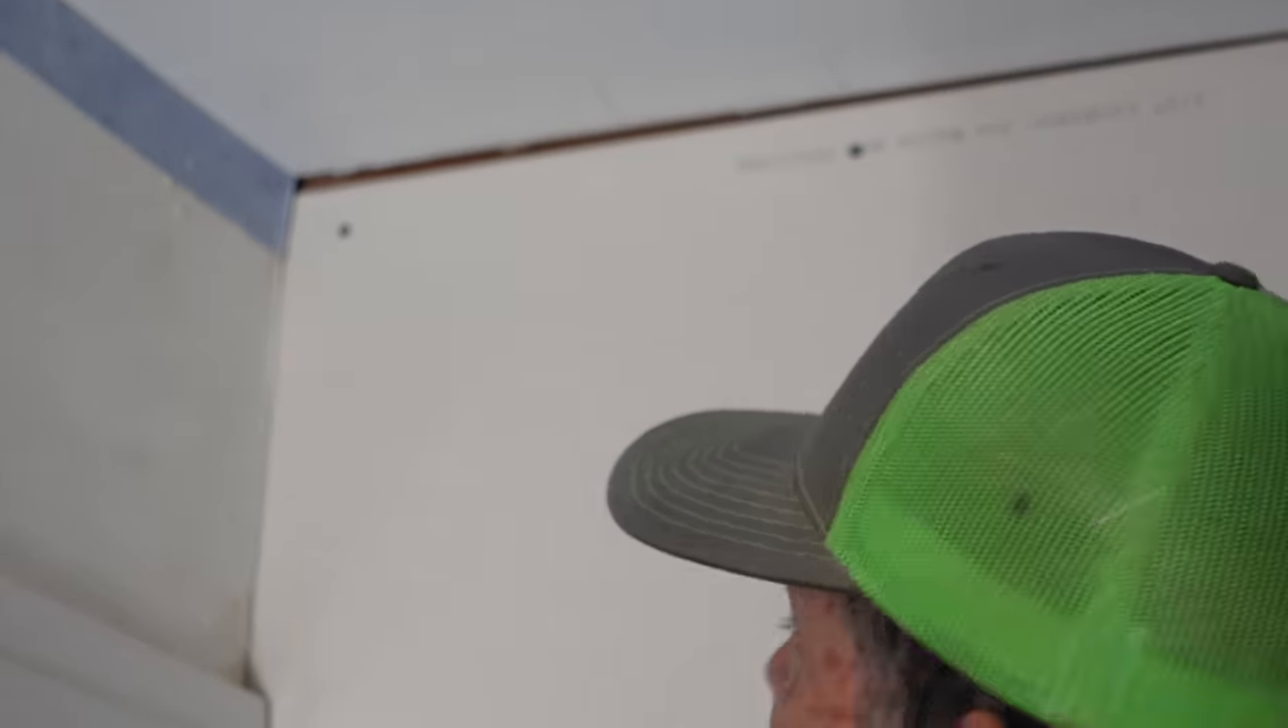So remember I said earlier about those gaps between the old sheets and the new sheets? Well, here's a perfect example. That's as tight as I could get this sheet.